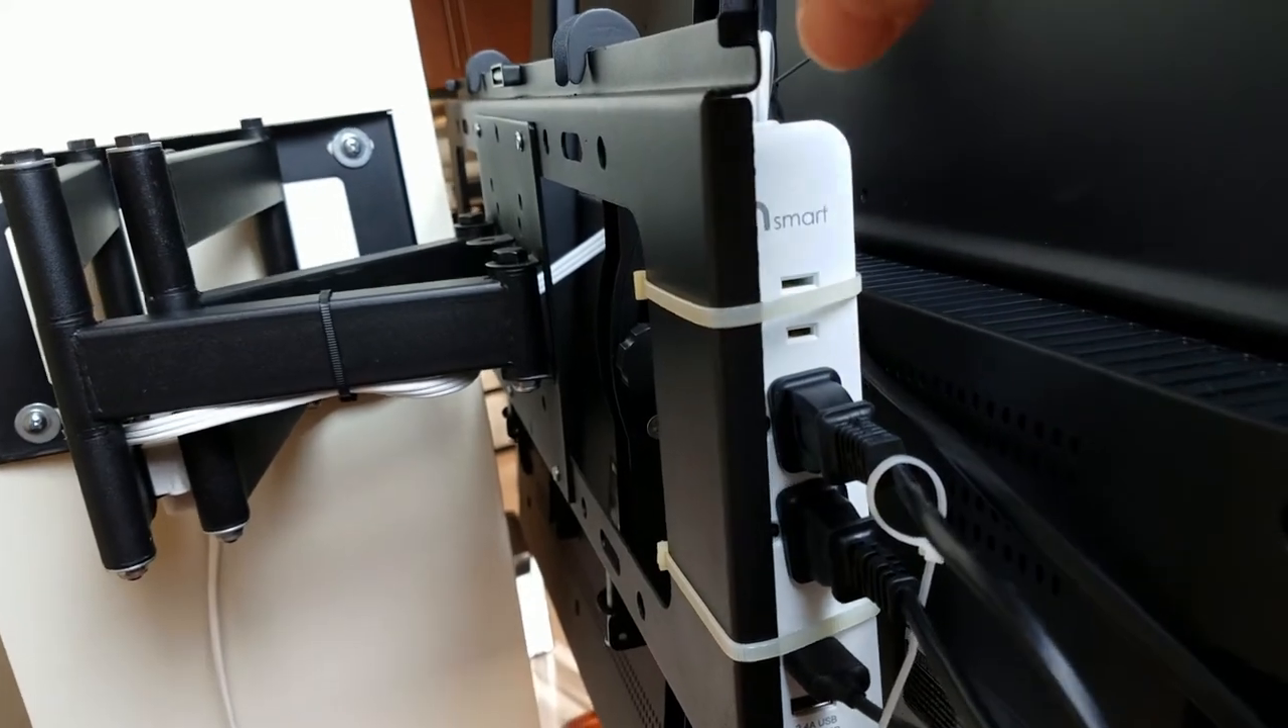We mounted this power strip here right on the mount's arm here that holds the TV.